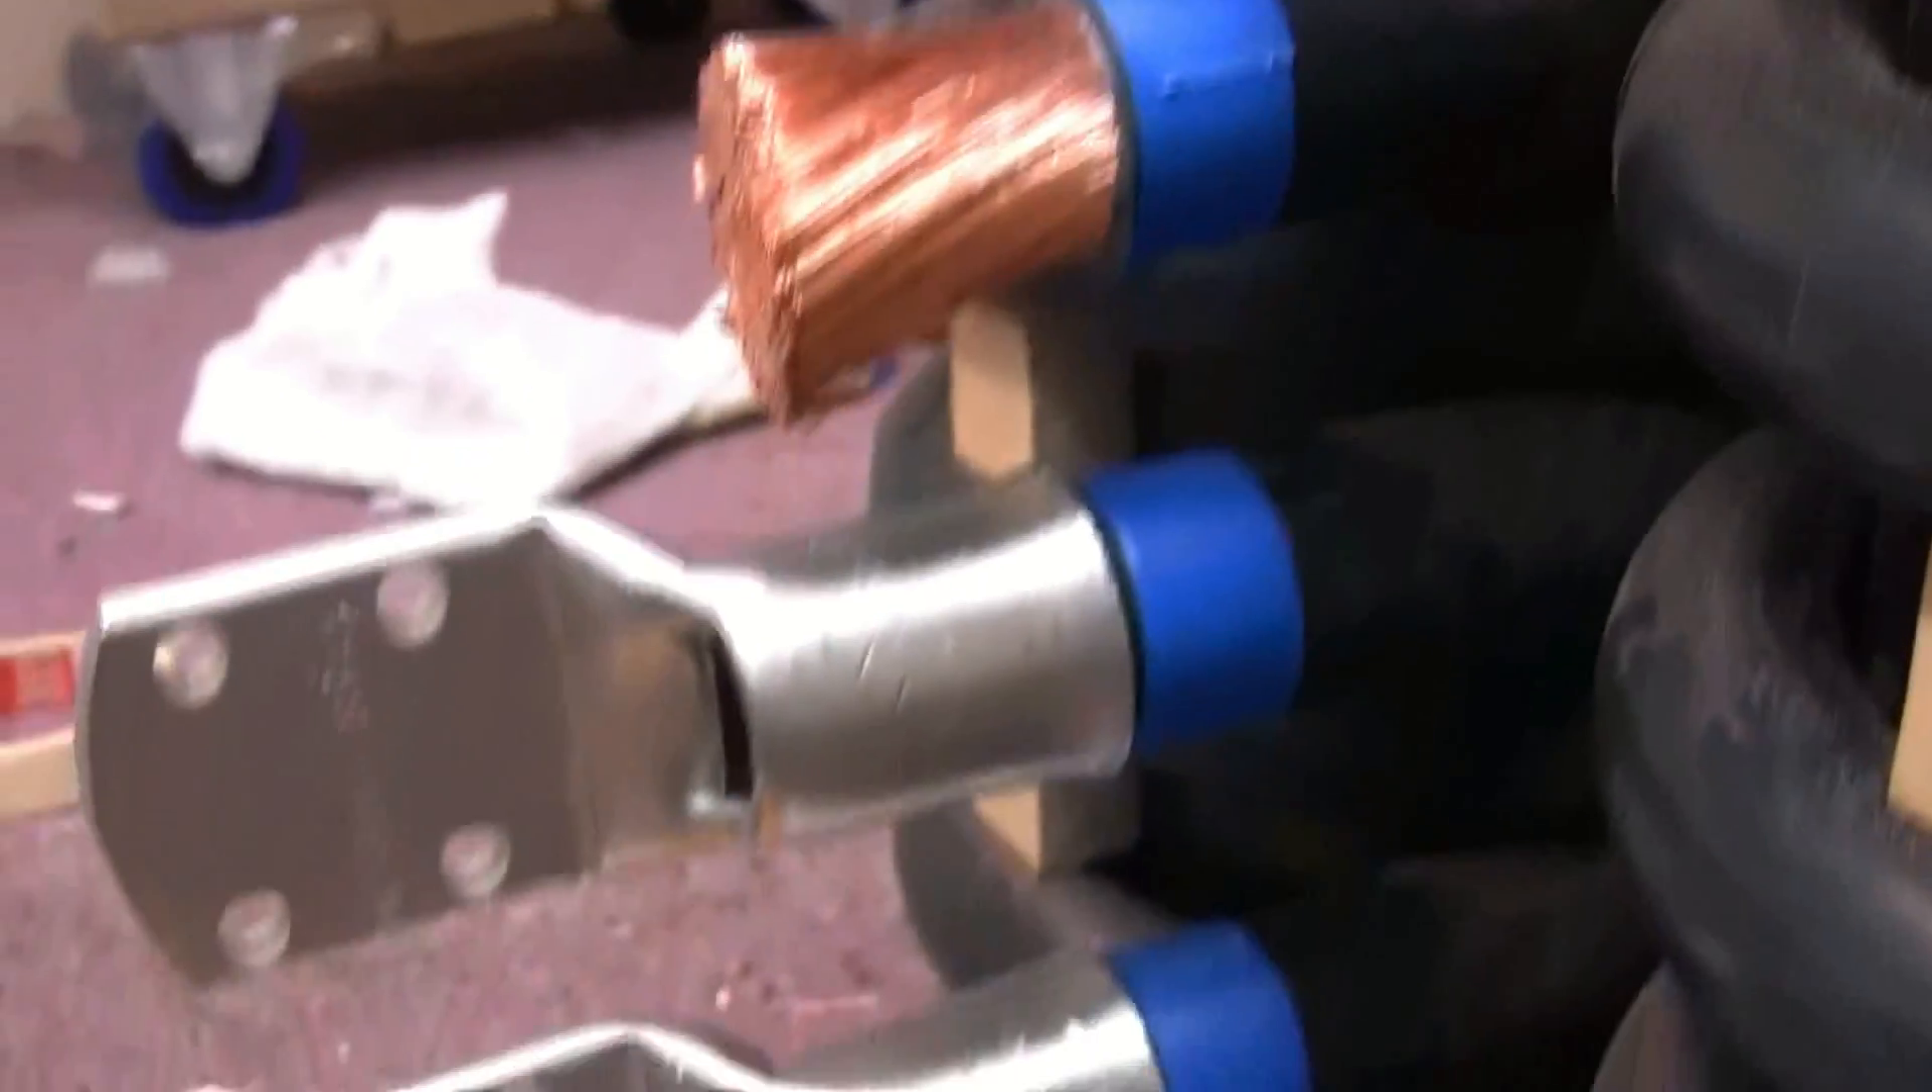It's the last chance to see this 400mm cable, before I get the last of the tags on it.